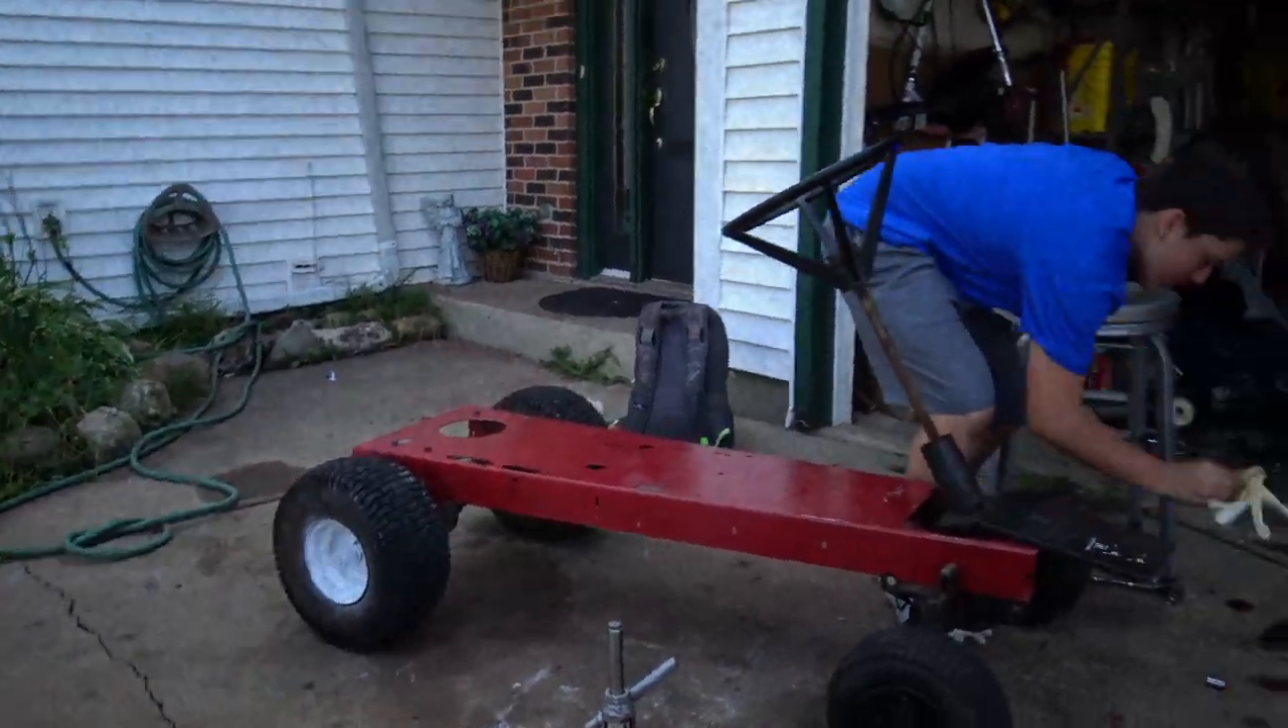Here's the bare frame just with the wheels on and the steering wheel.